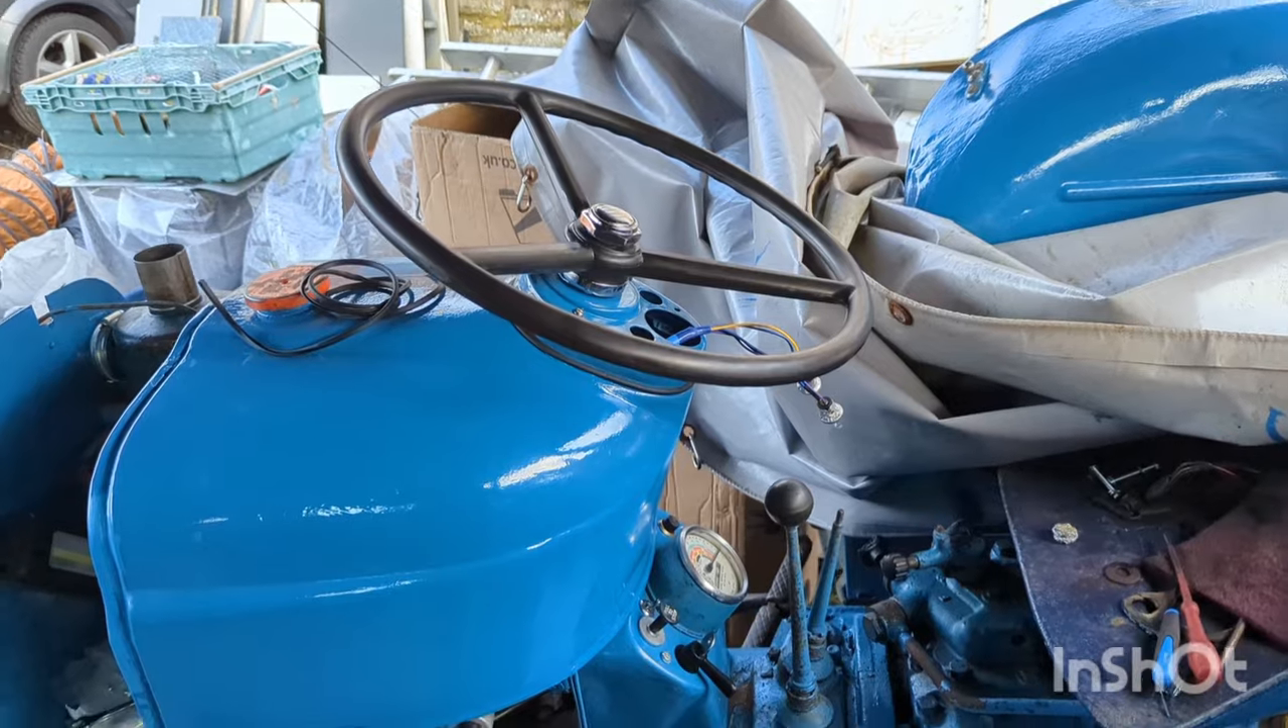As you can see there I've got the steering wheel now installed.